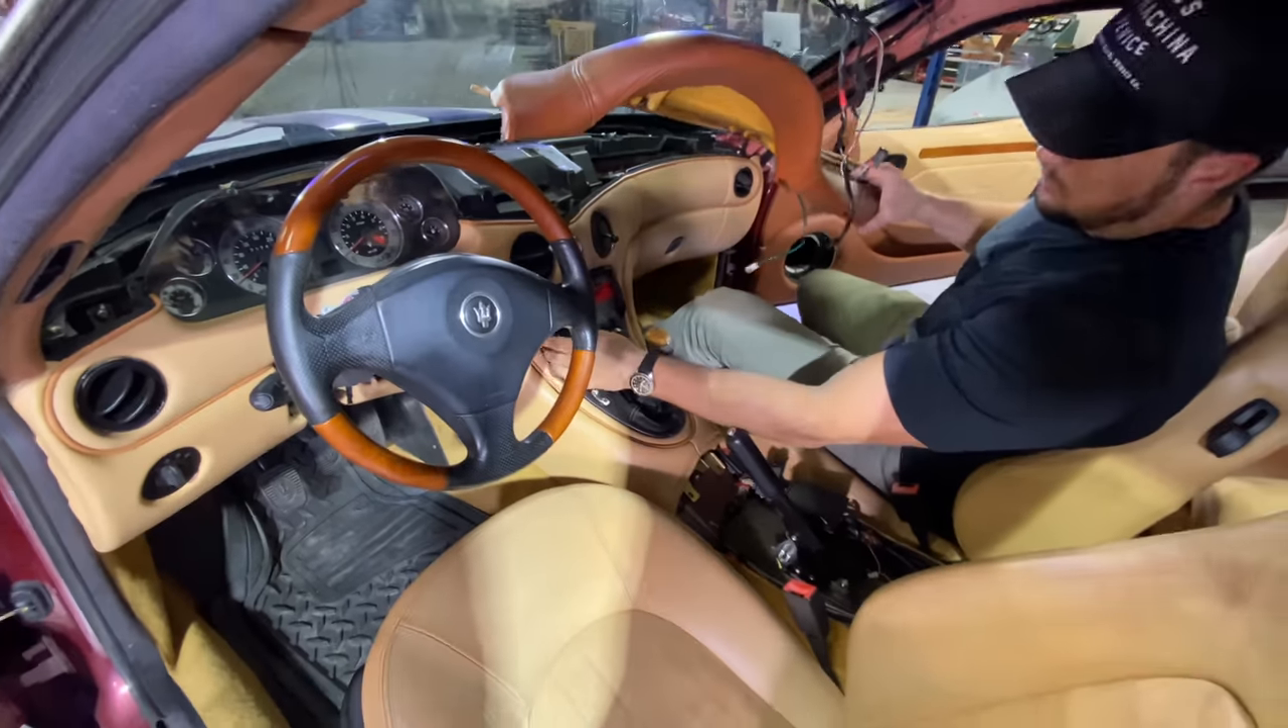Jacob right now is working on putting the dashboard back in.